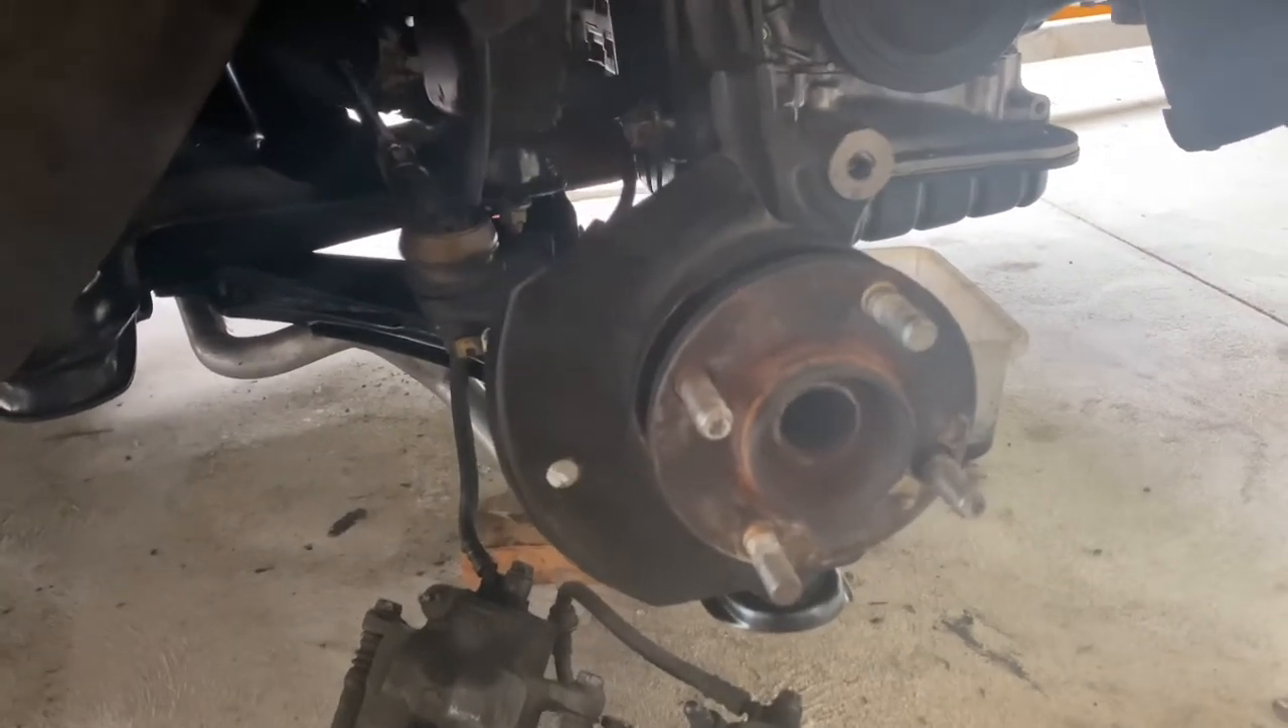So the hubs are back on the car. I've connected the steering back up for now.